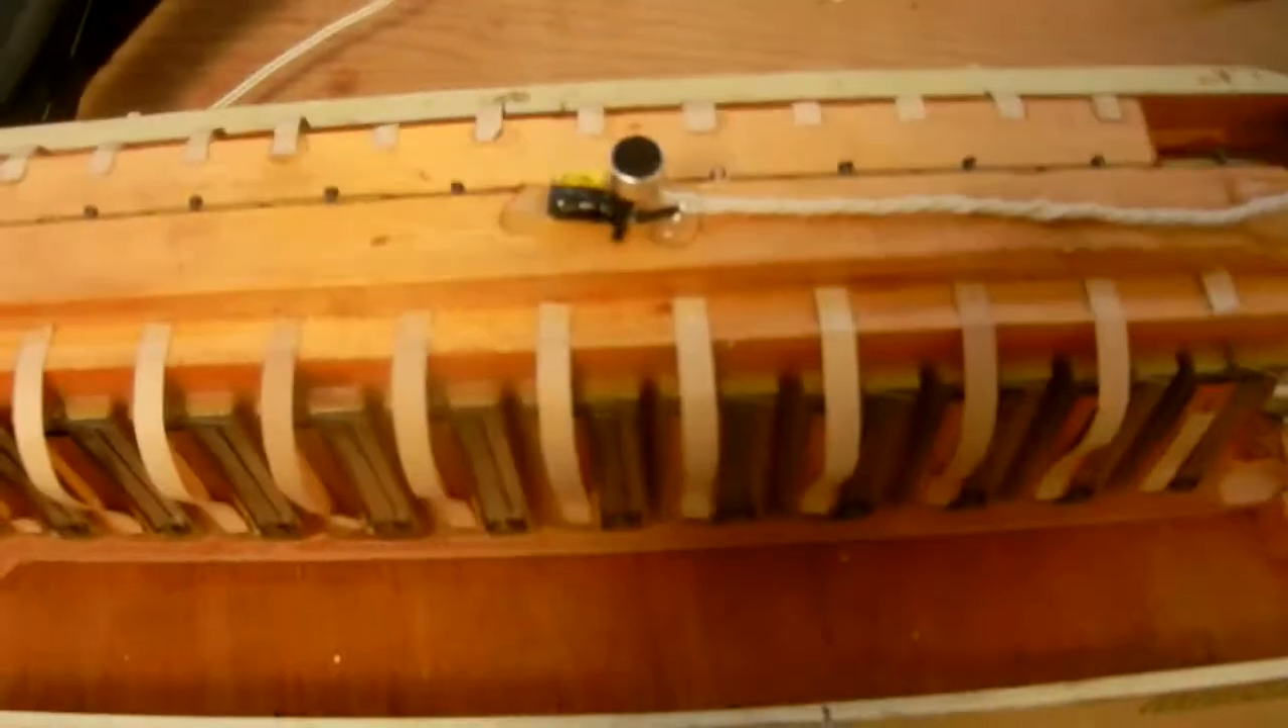The main part is this microphone is now set in here.